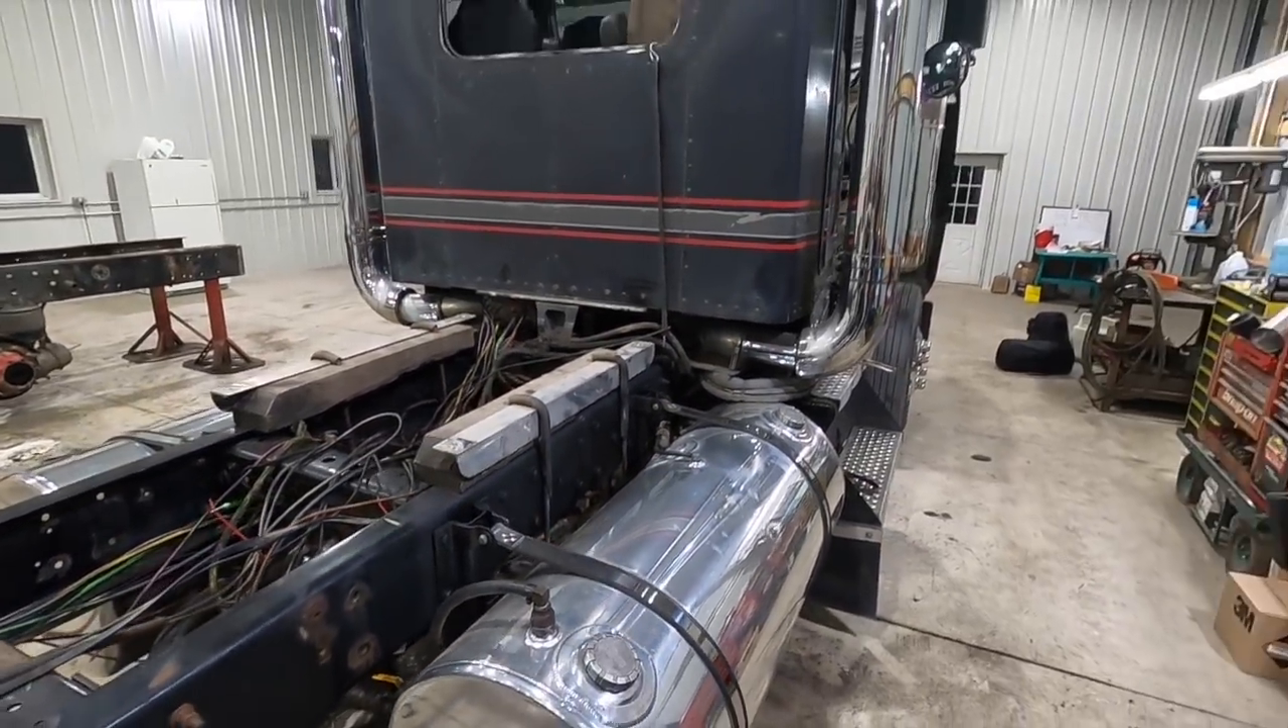Here we are, end of day five. Got the tanks on, got the blocks ready to go for the sleeper.